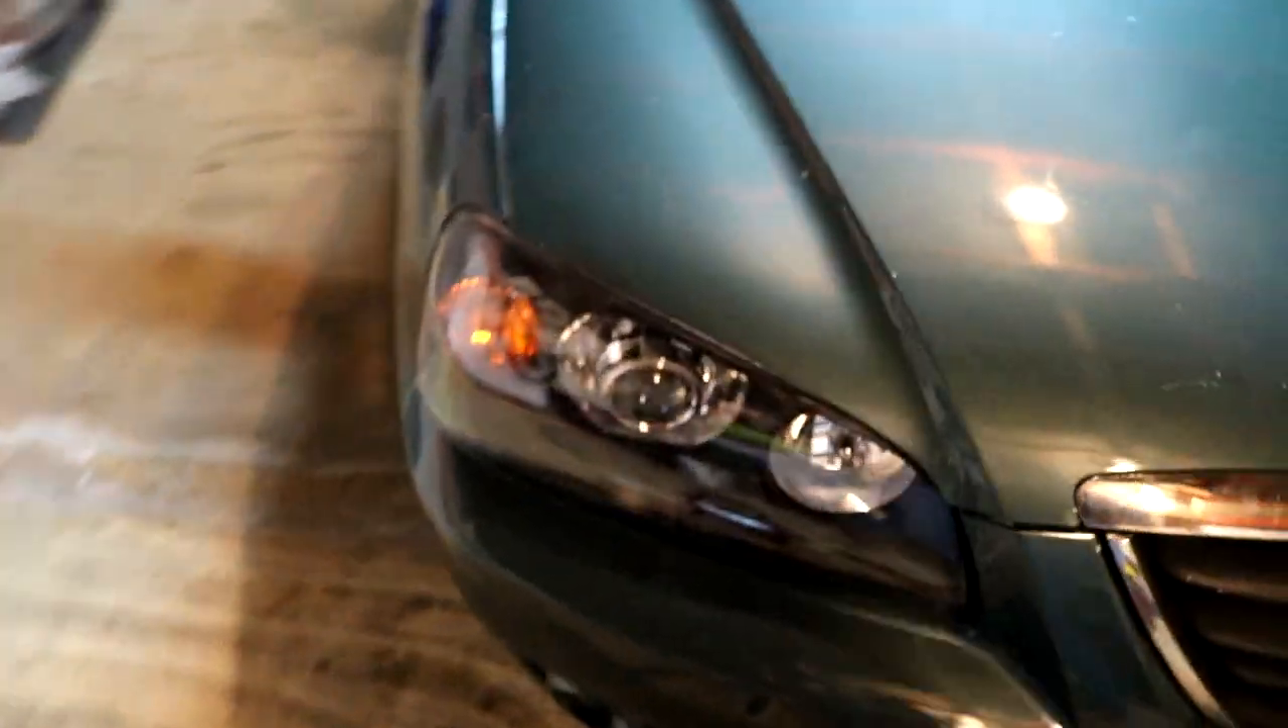The headlights are now back in and we are finally done.